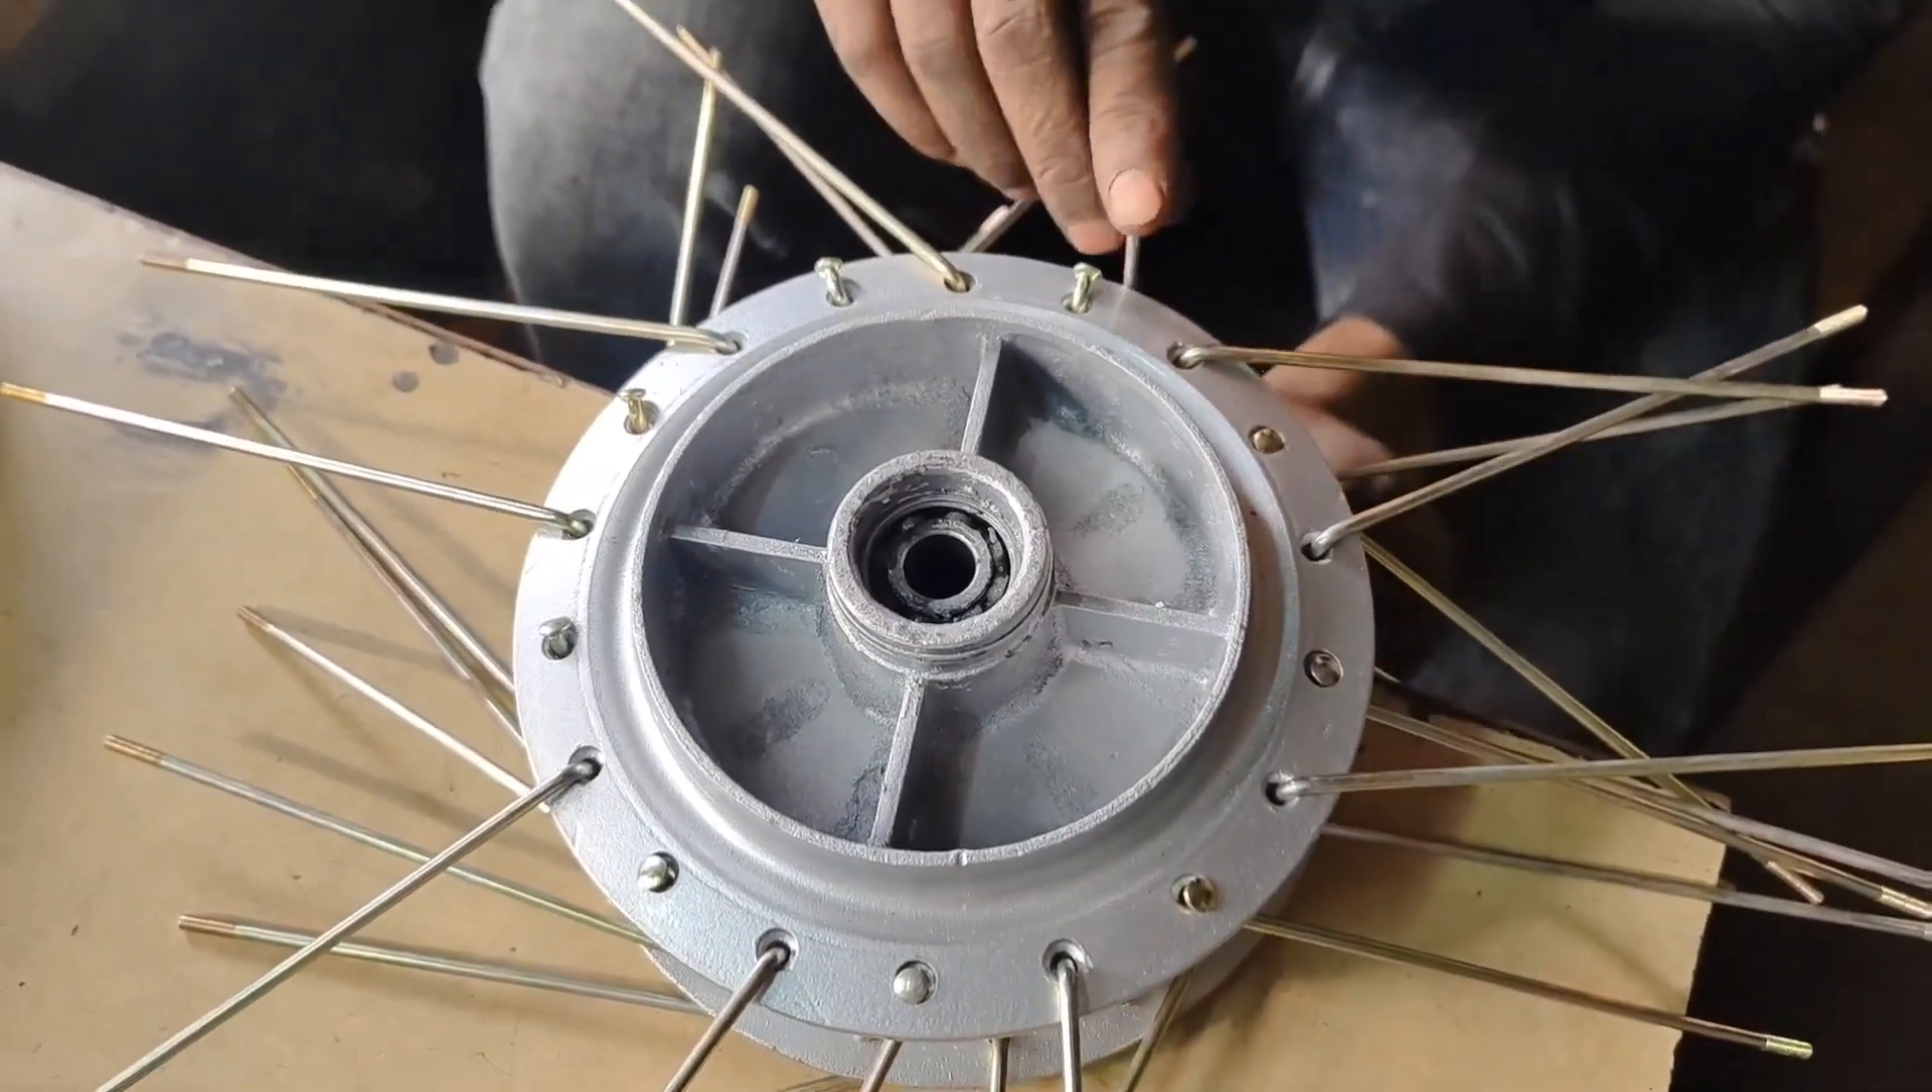ये हब में तिली डल गई है।